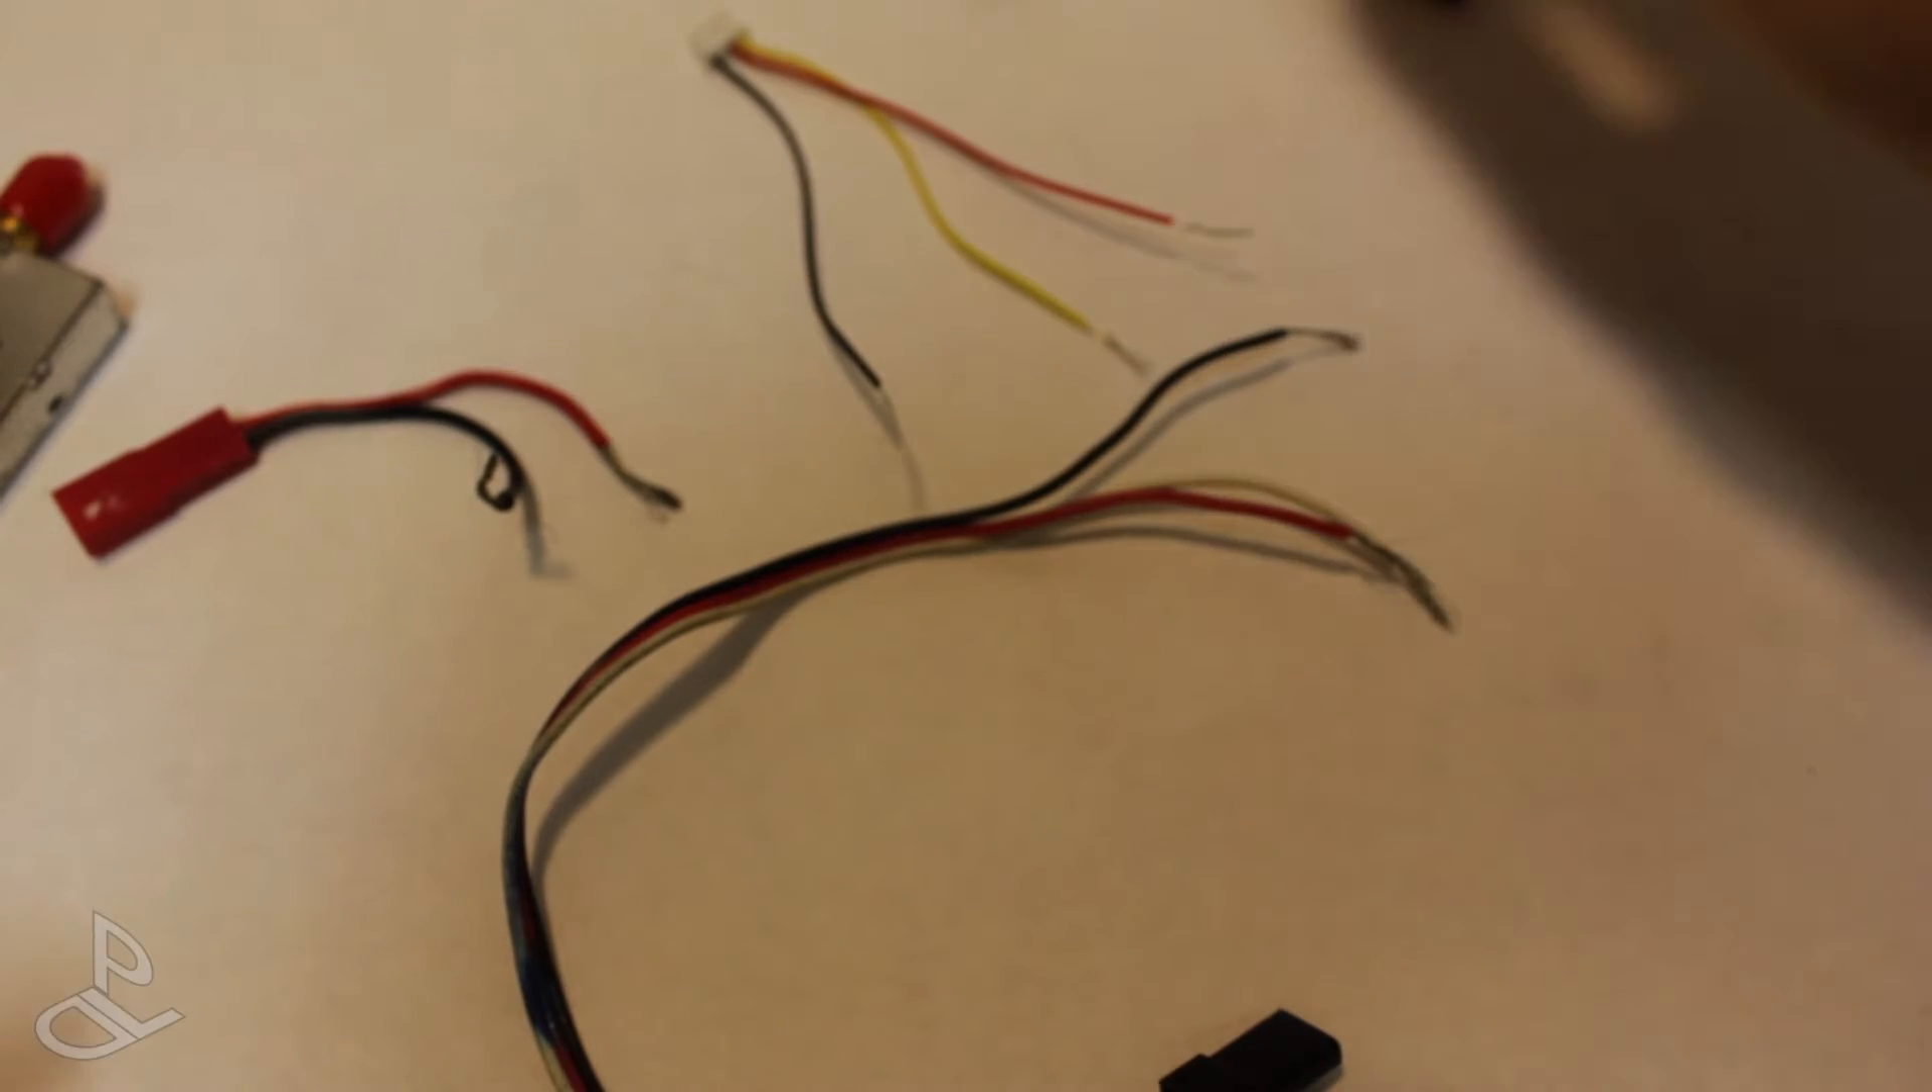The last thing left to do is just join all the wires.